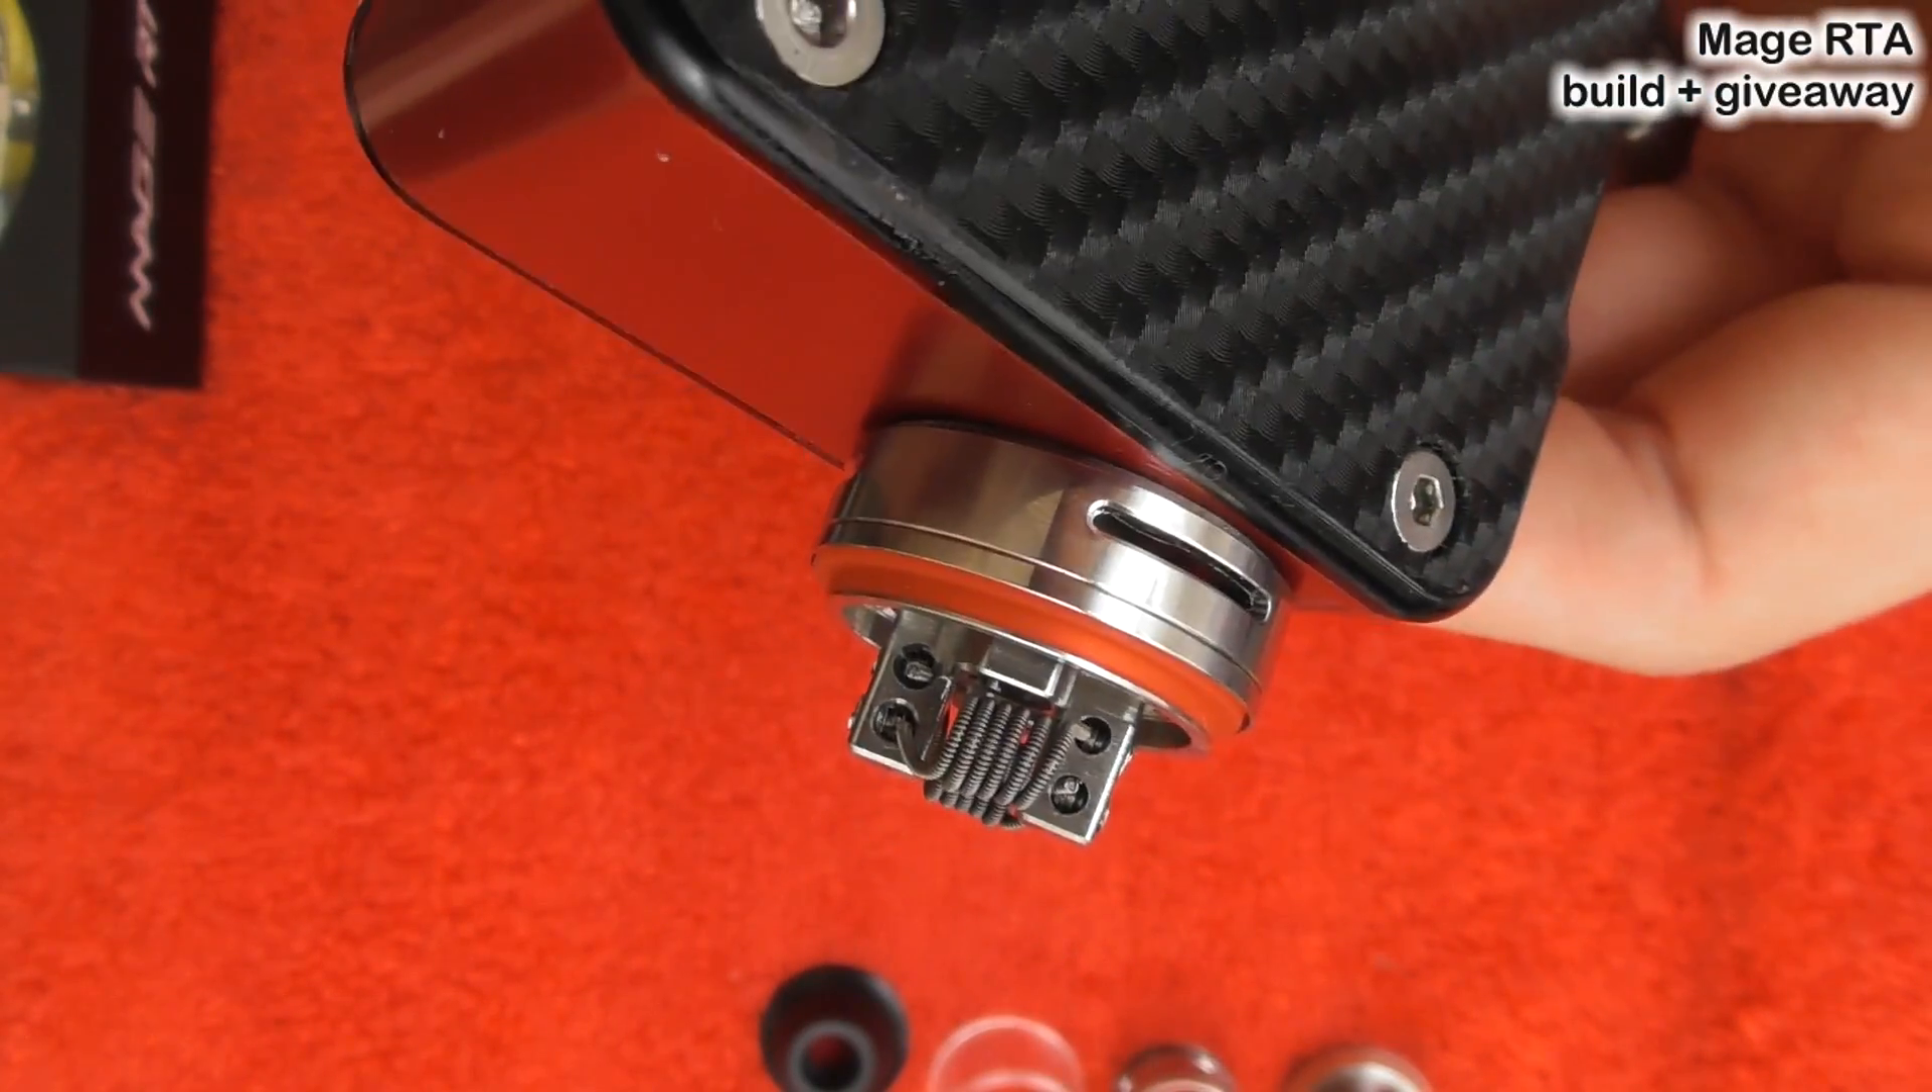So now we have the coils inserted into this deck. We've got our two, six wraps each side of this Ud claptons wire, around a three mil drill bit.